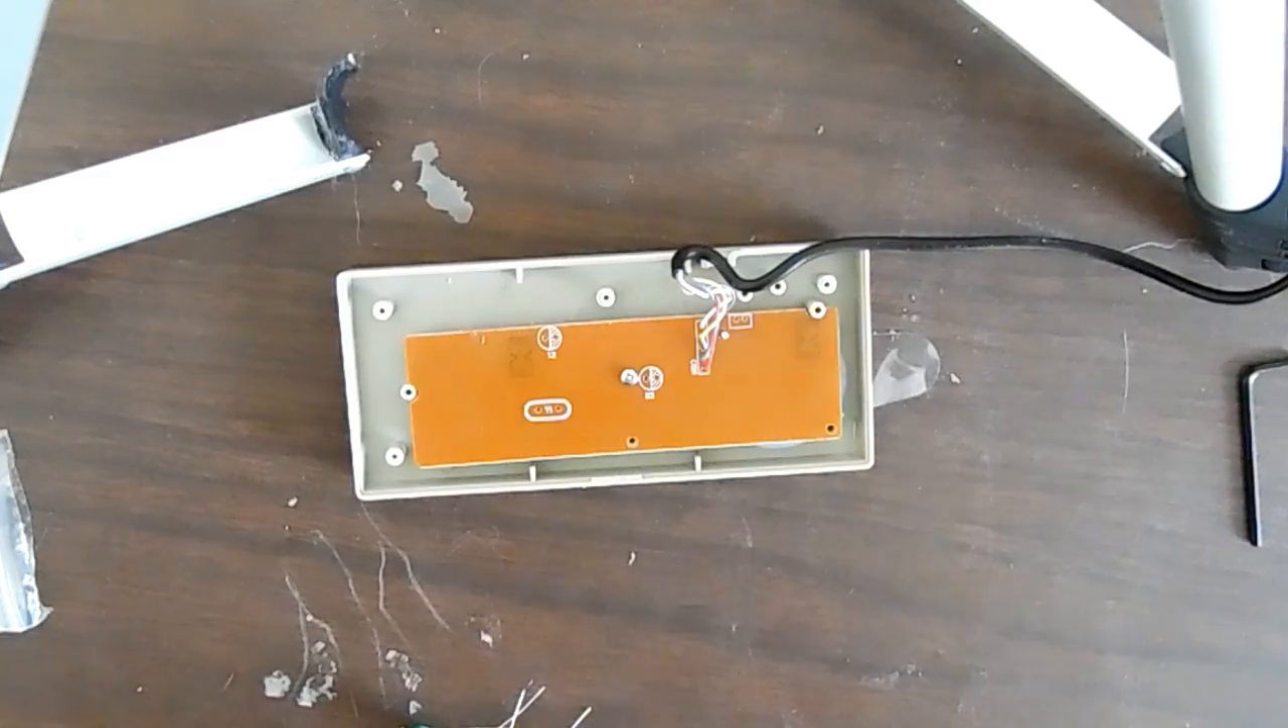Okay, so I got the NES controller taken apart.